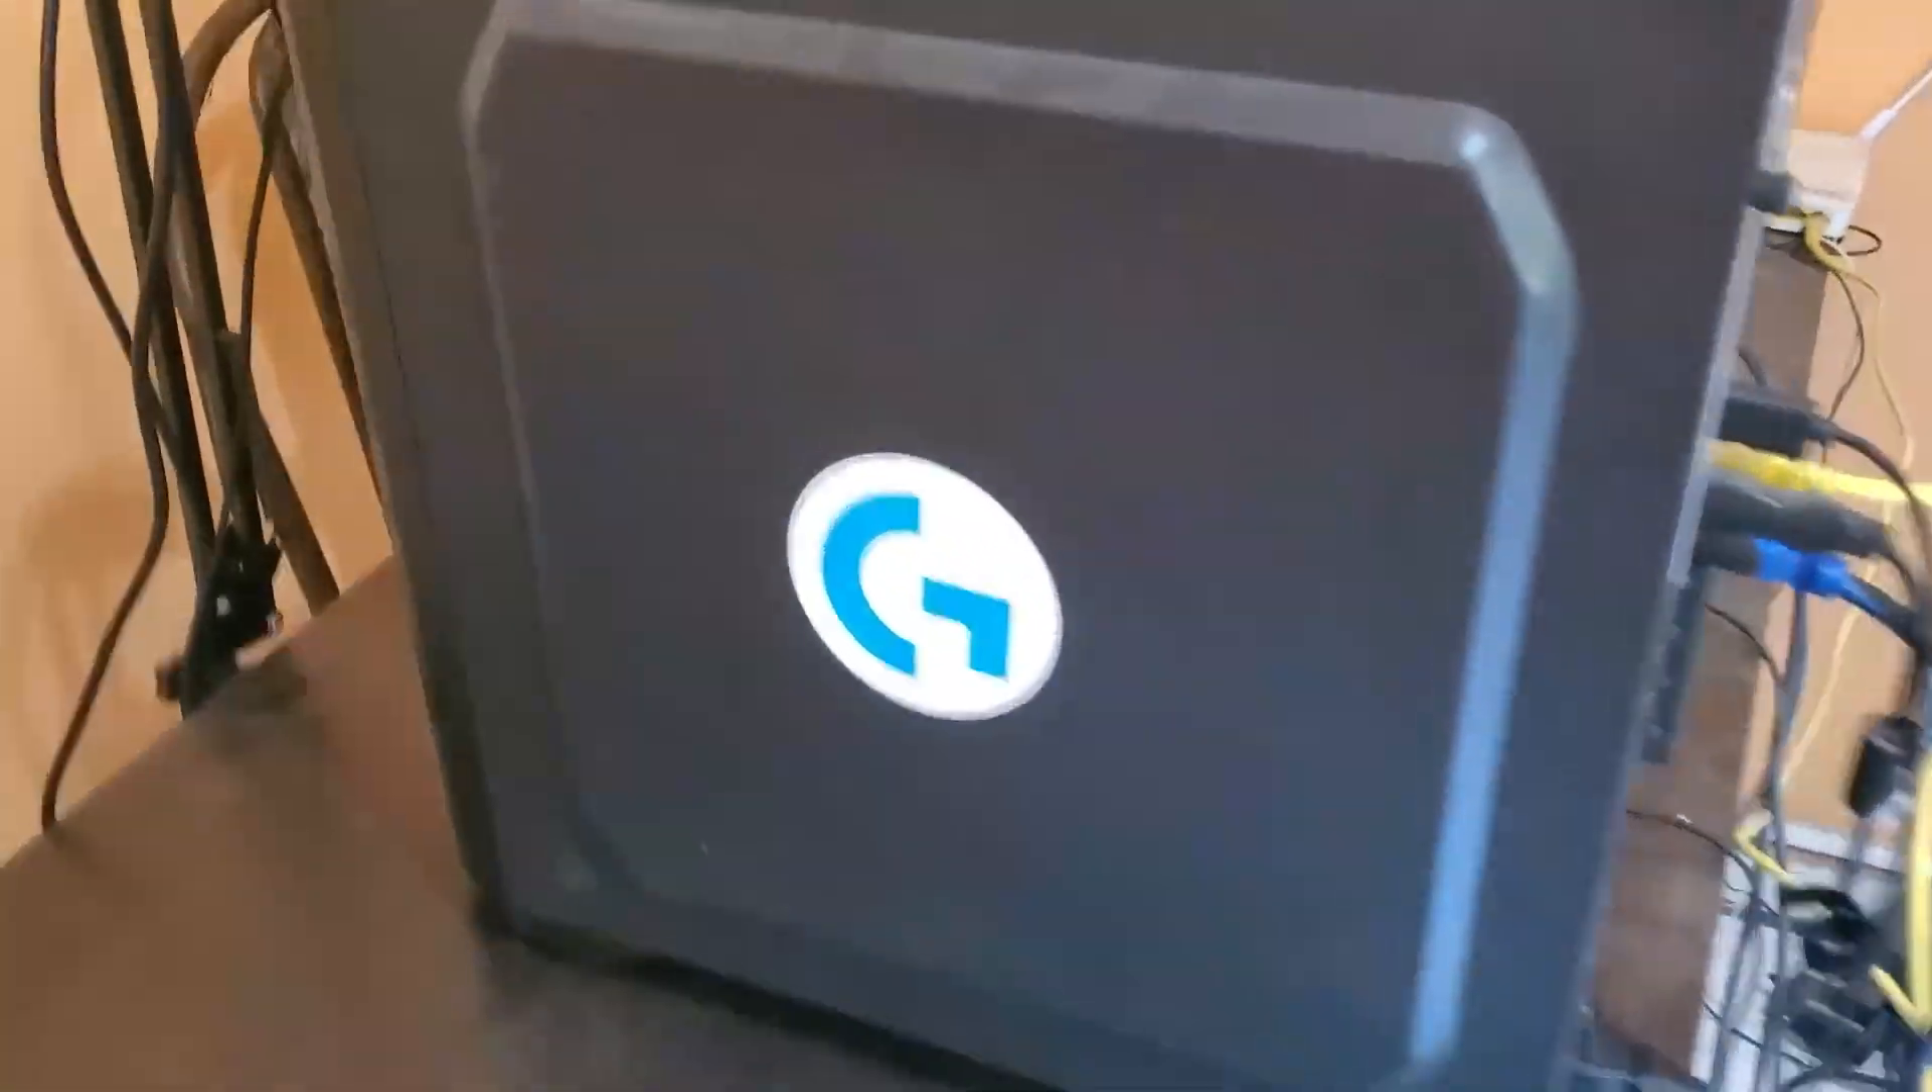Bueno amigos Pues ya quedó Ya le puse hasta la calcomanía esa De la Vitech.